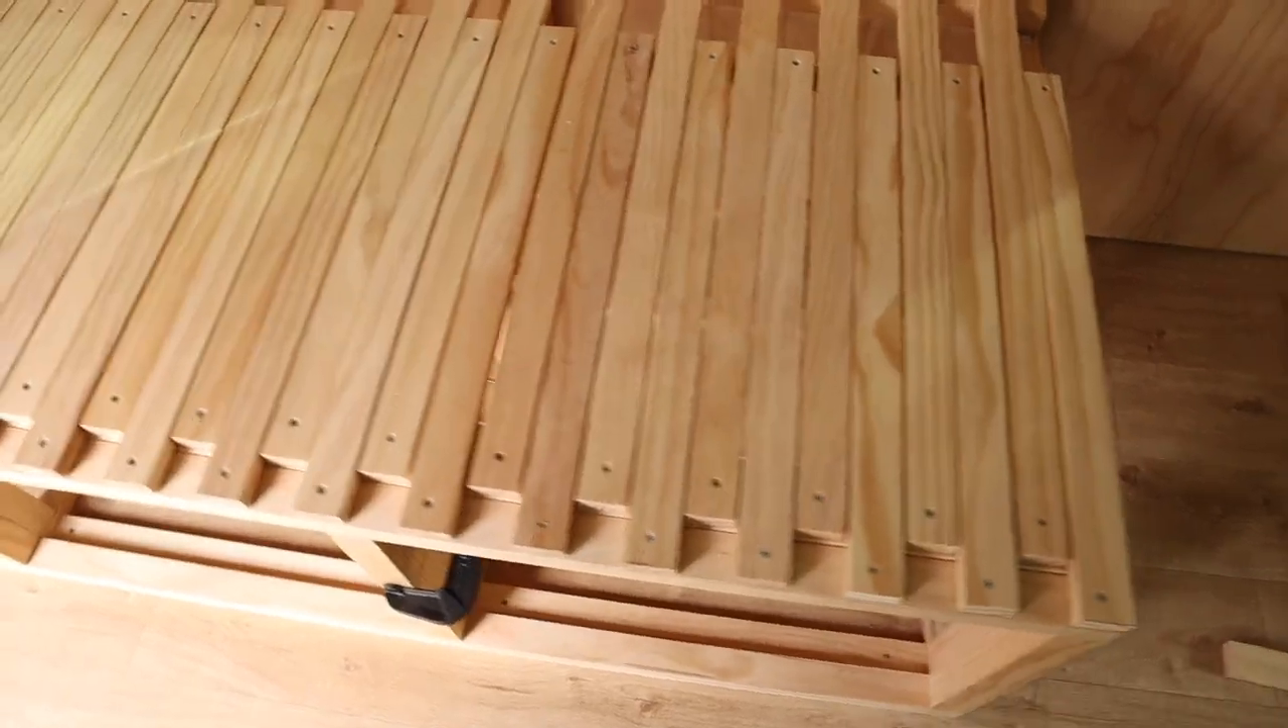Okay well I've got all the slats in and as you can see that I haven't left a lot of clearance between each one.